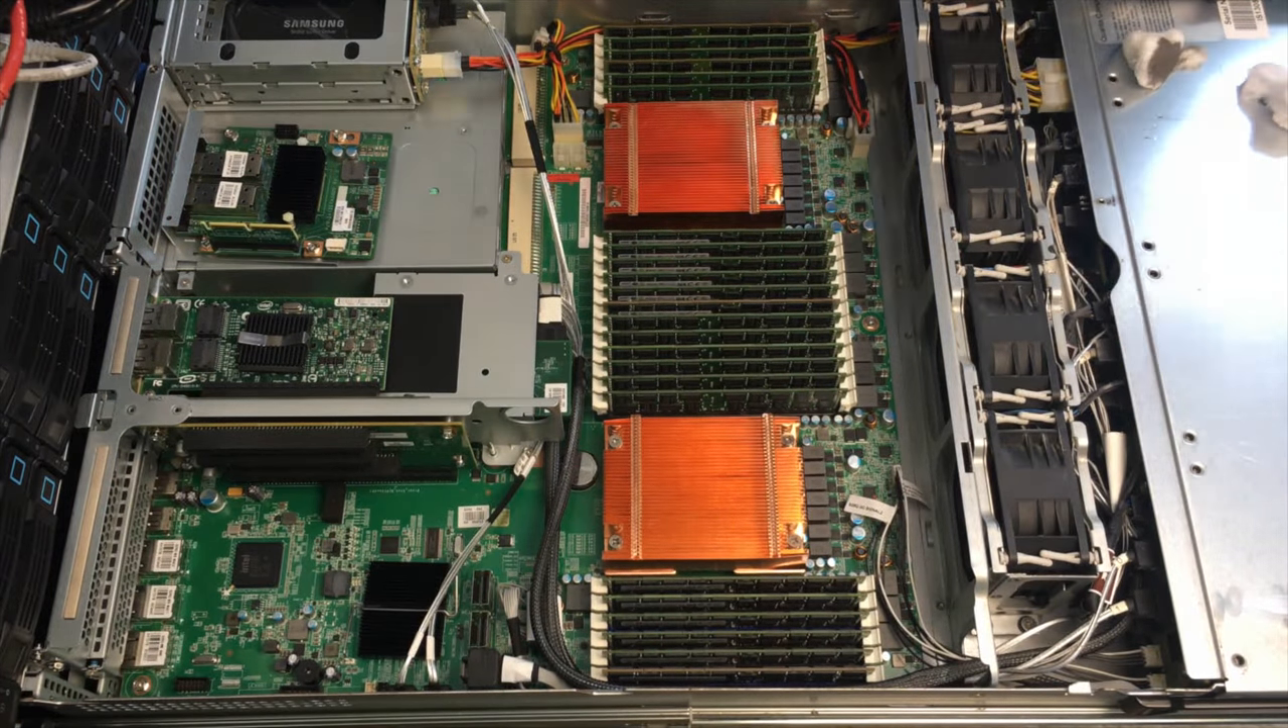All right both uh heat sinks are in place.